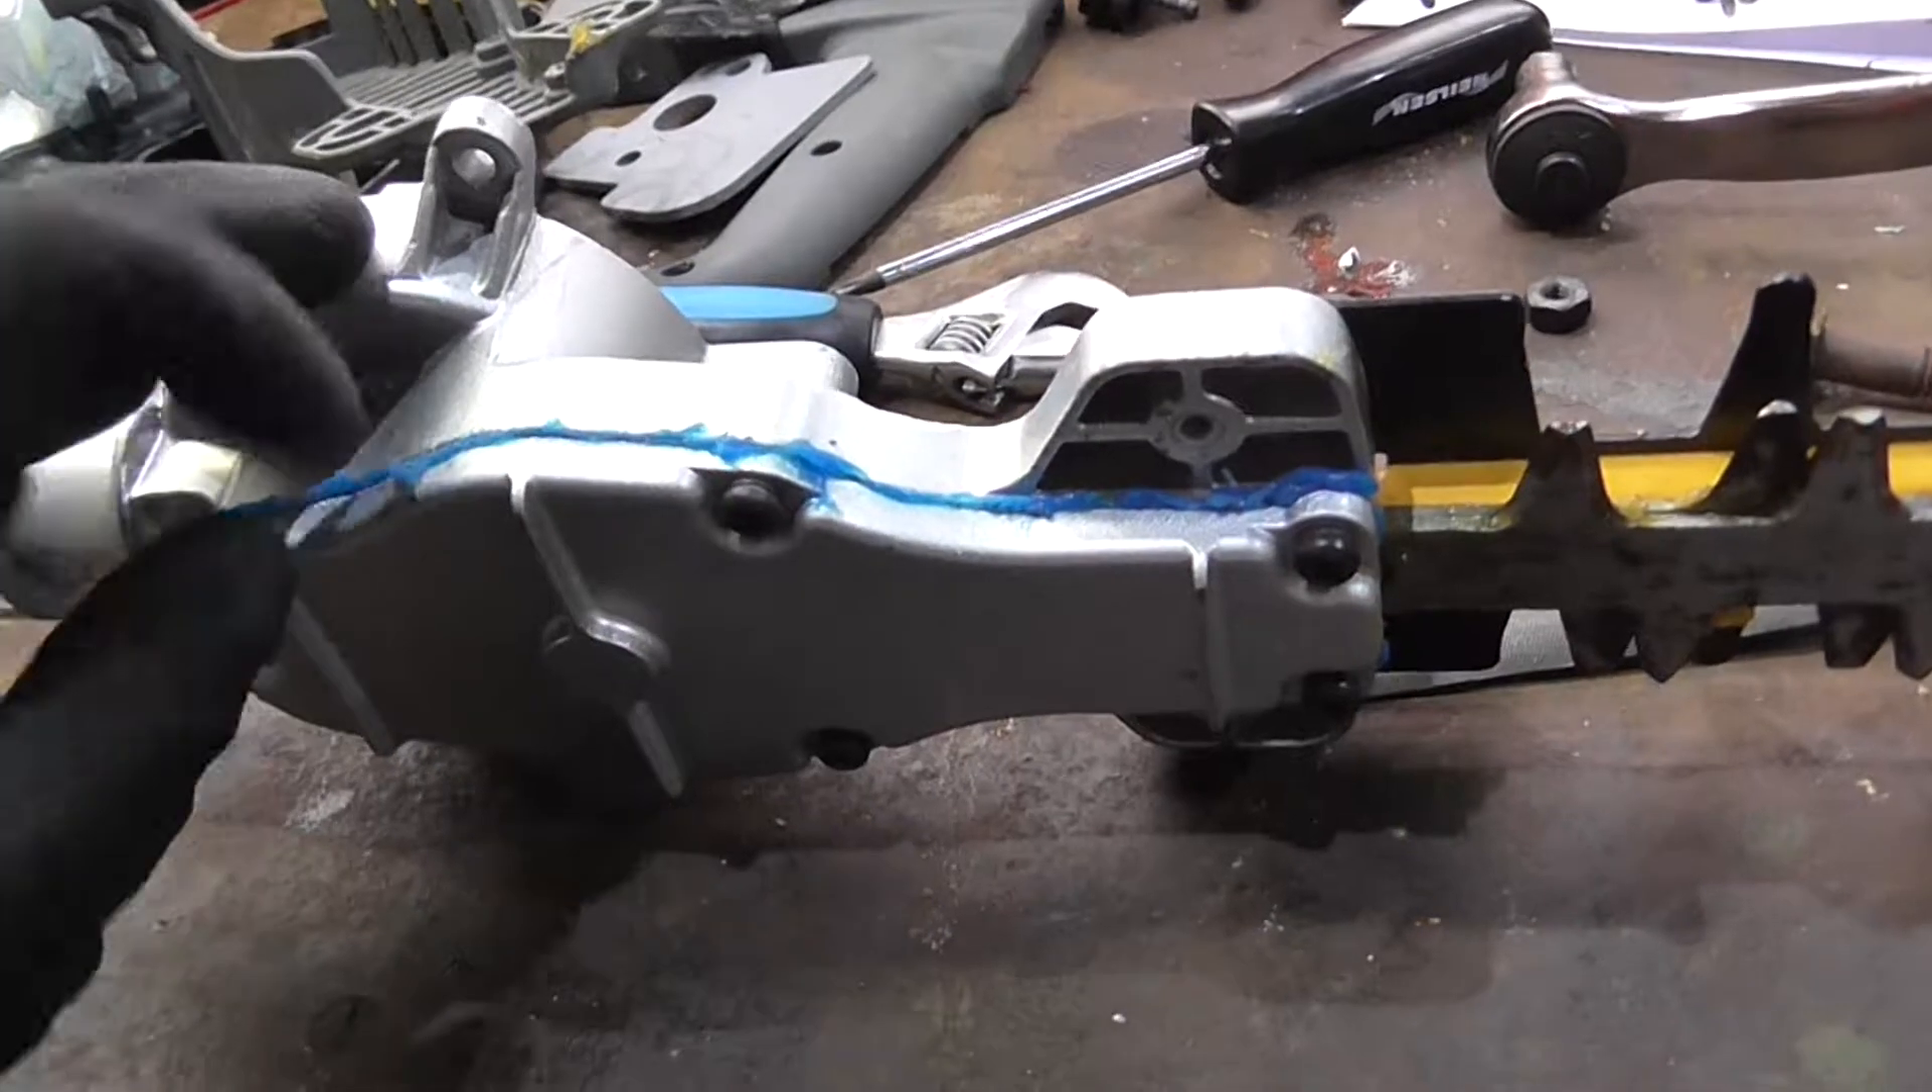Yeah, I think it's just a case of putting all this together, because I've gotten the crankcase all bolted together and this blue stuff on.